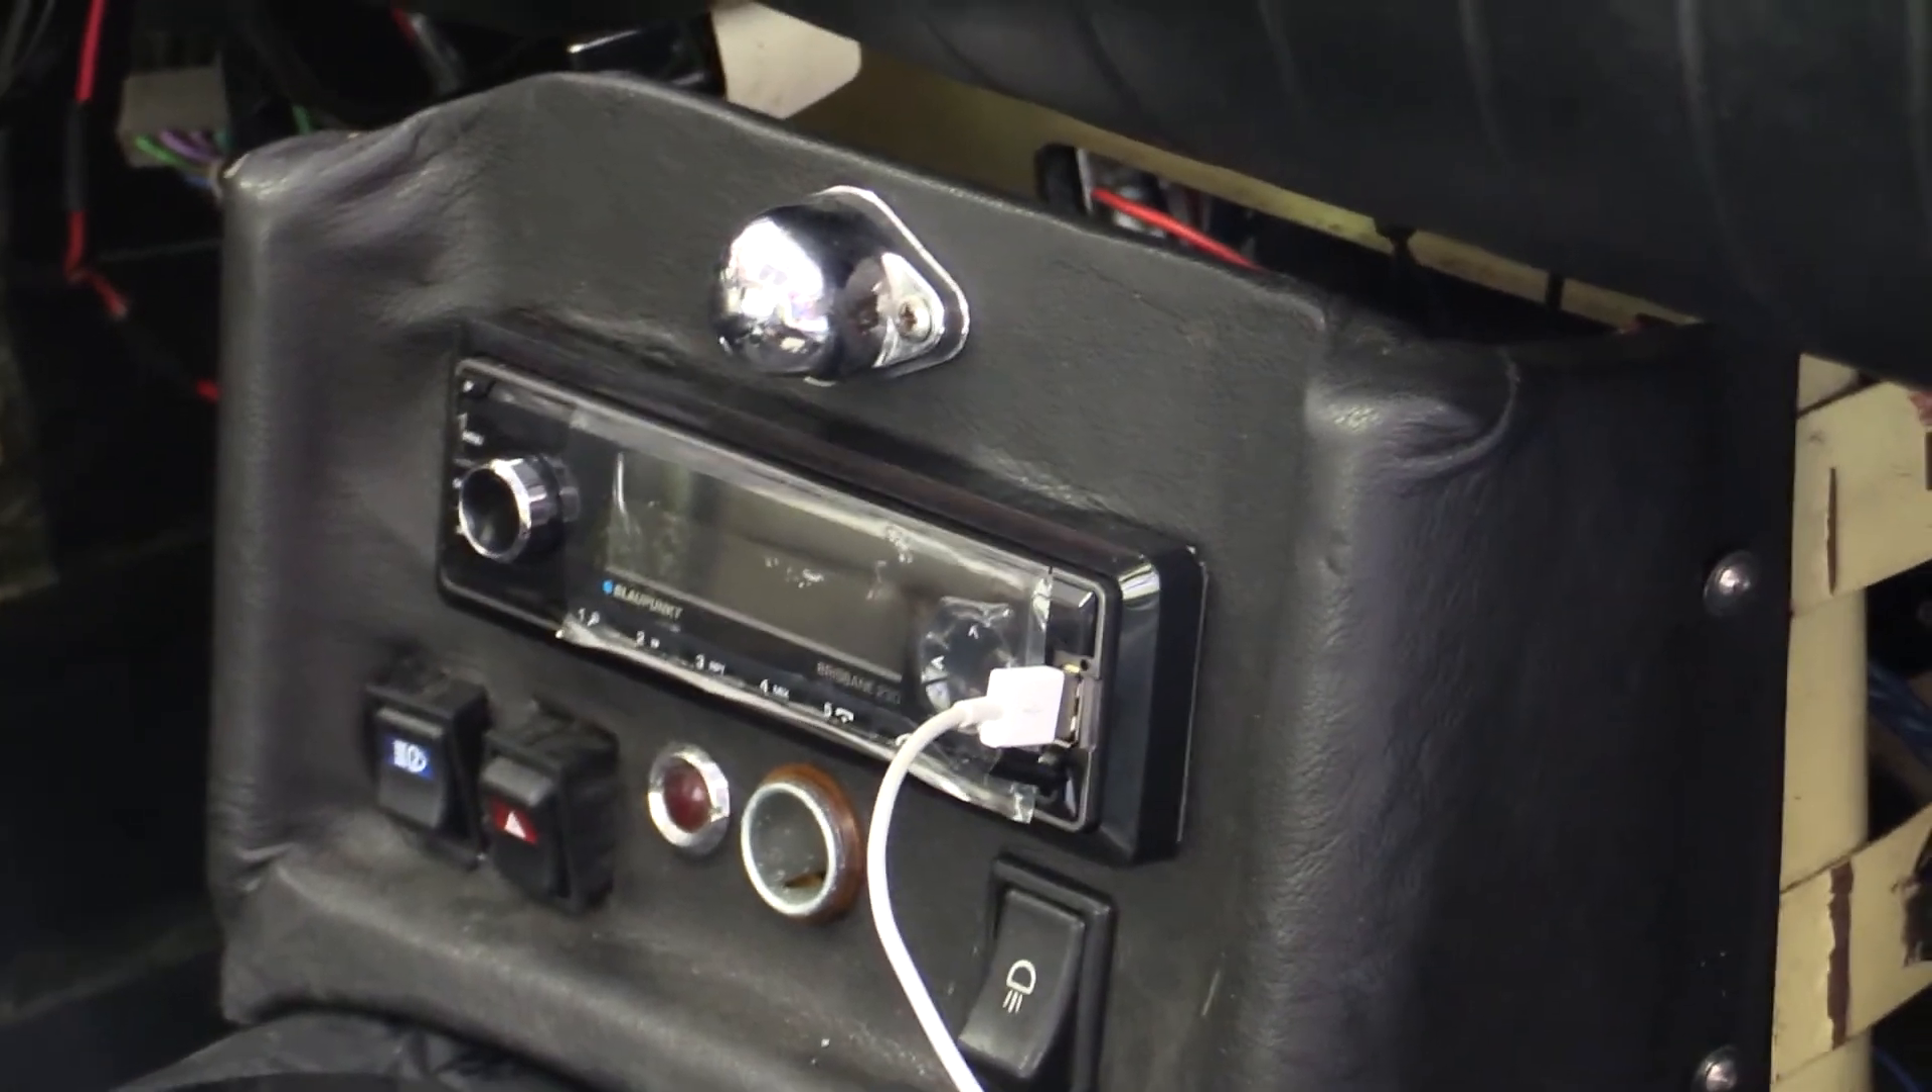Okay, we finally got the radio installed in the car.